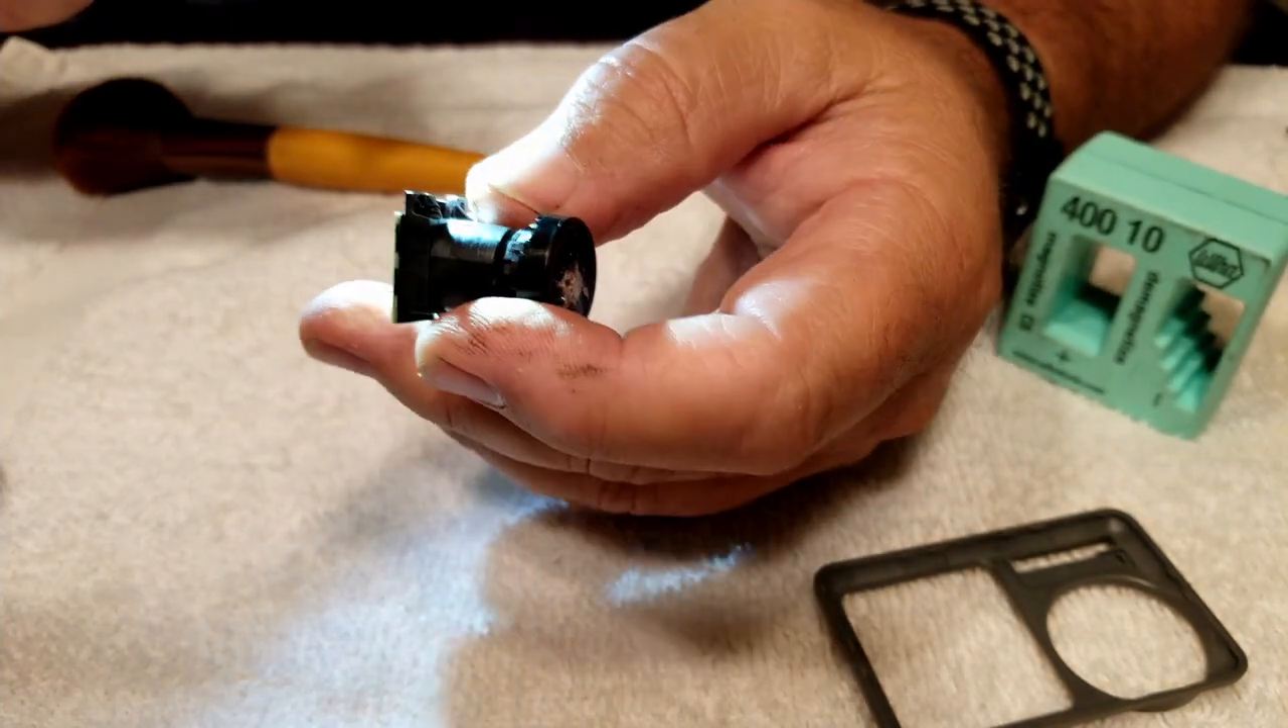Here we go we got the lens out.